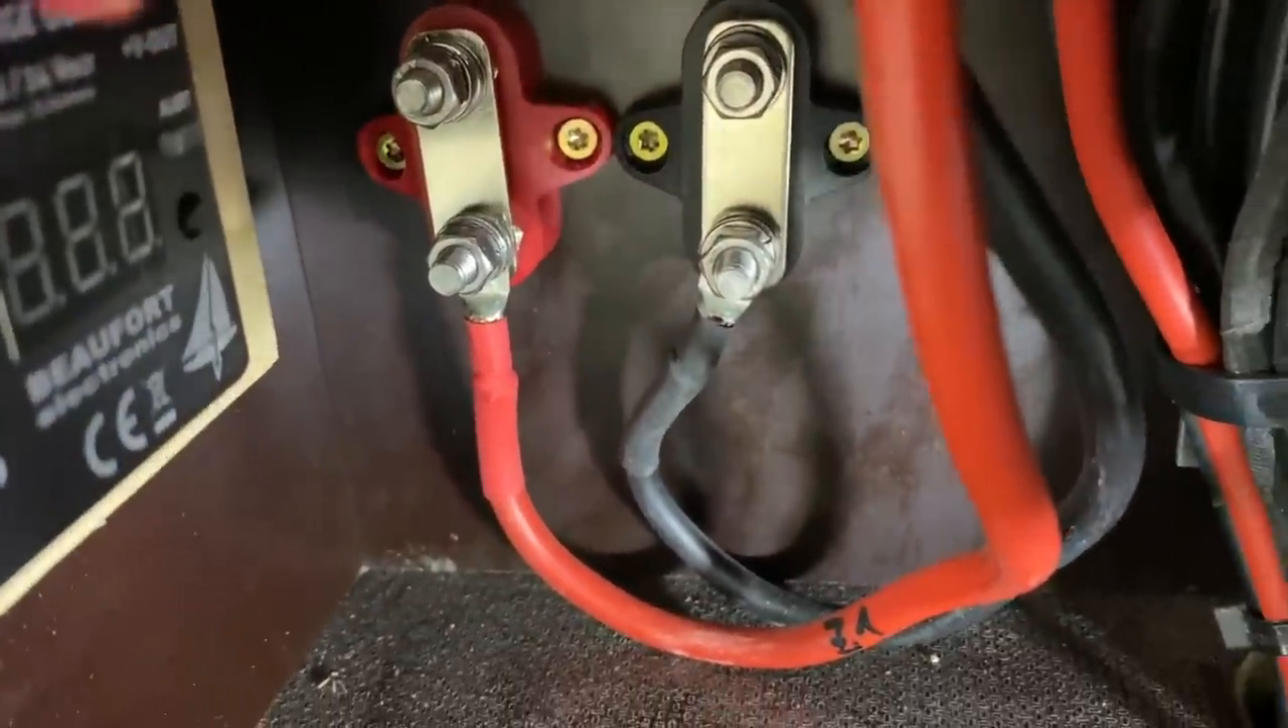Da habe ich einfach so Batterieklemmen mit auf meine Verteilungsplatte hier montiert.